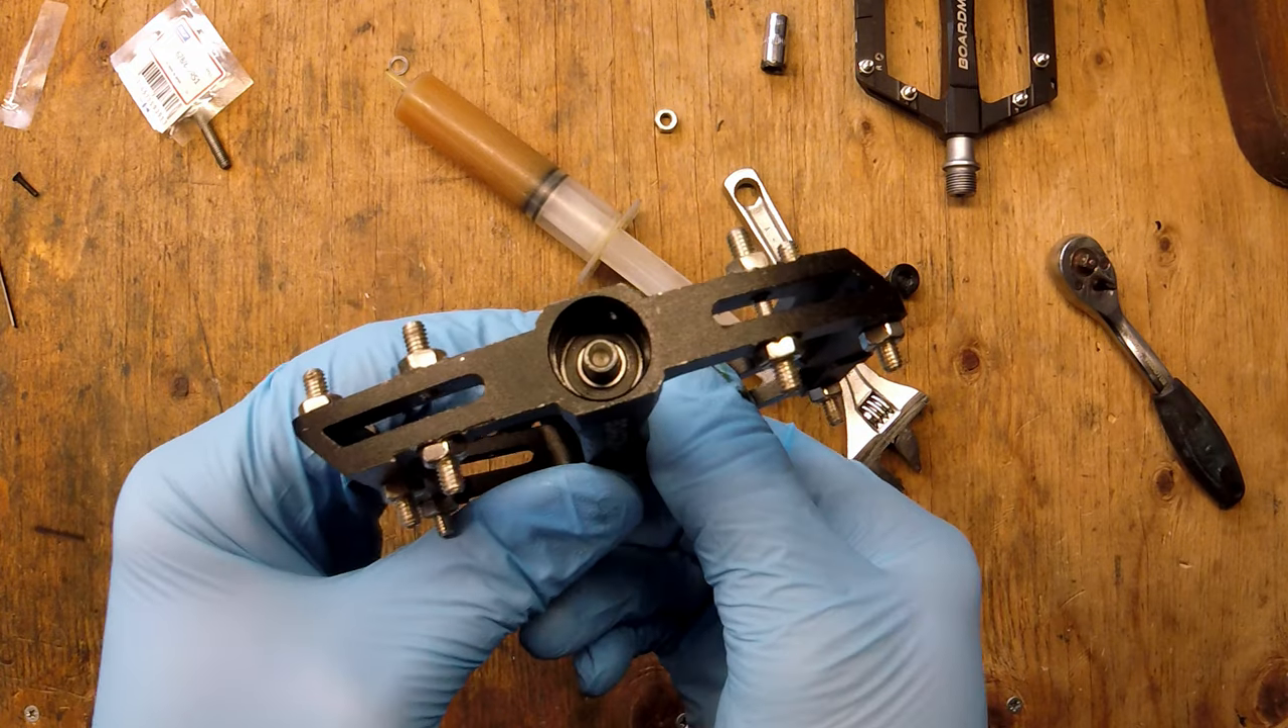And there you can see the axle coming through the new bearing.